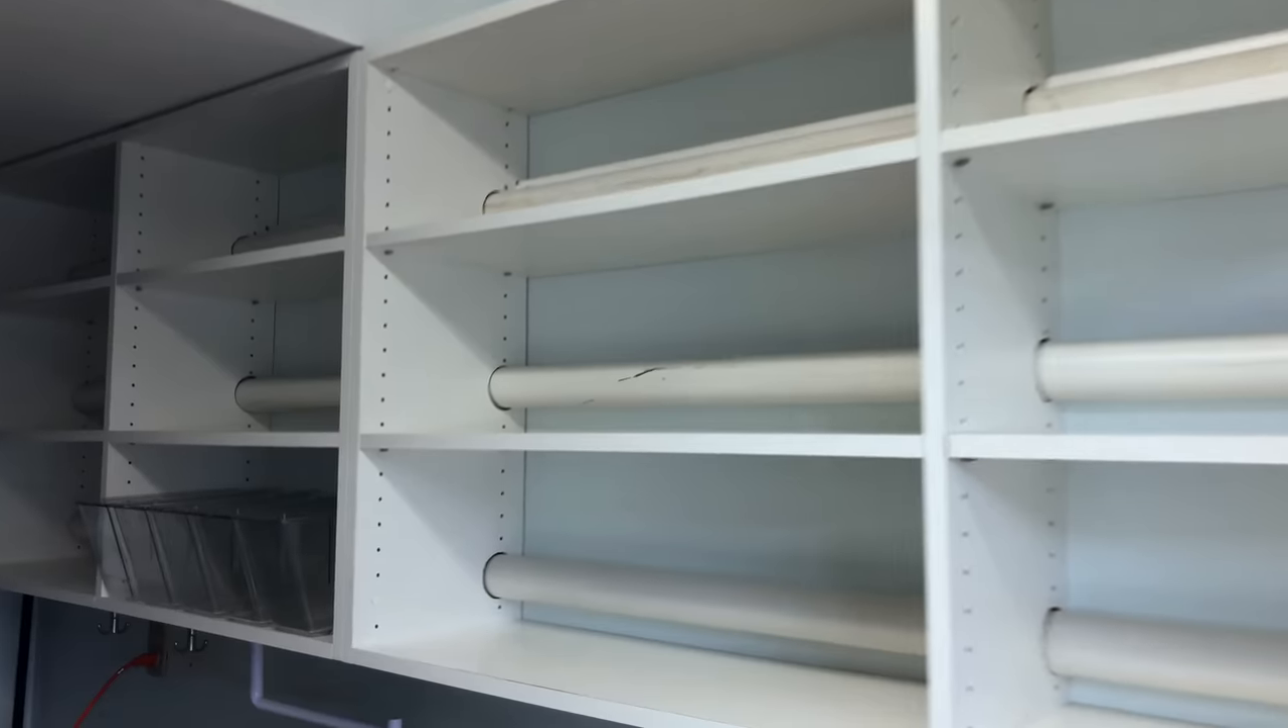Then now i got all the shelves in i can start lining up these containers here that way i can find out where i need to drill into the pvc there so i can just mark it and go.